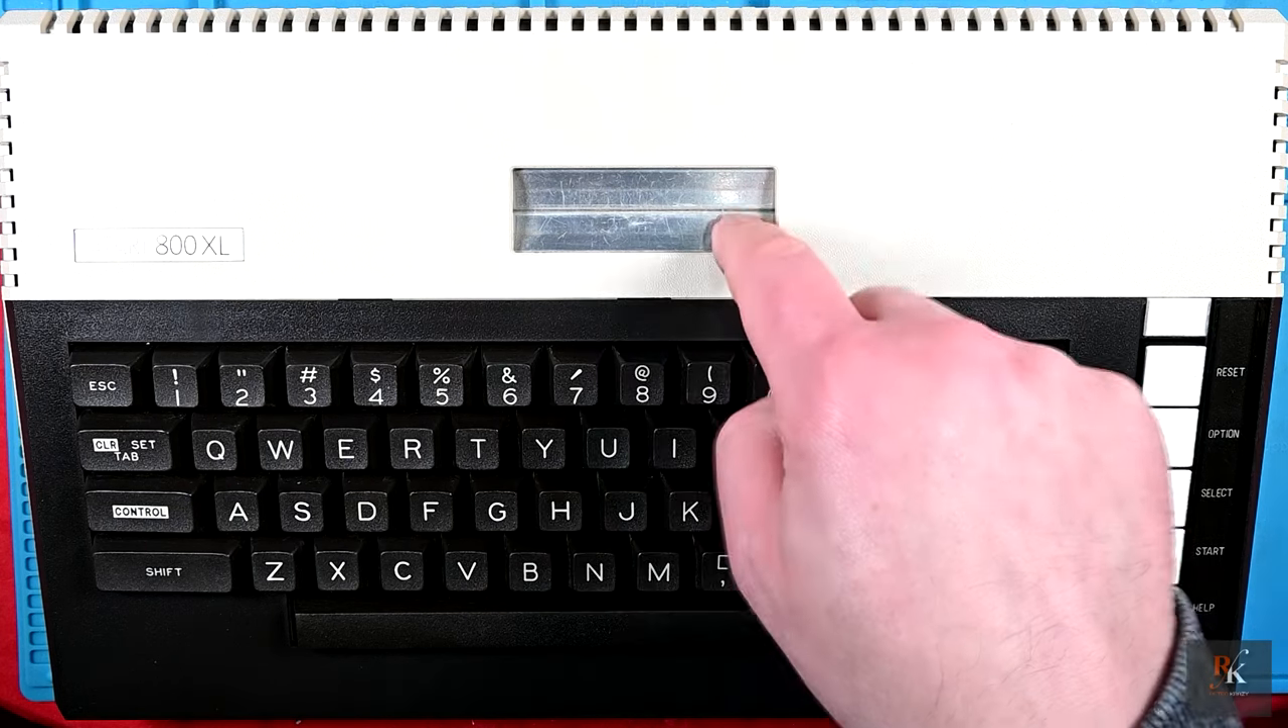We have an Atari 800XL that's now back together and looking like an Atari 800XL.